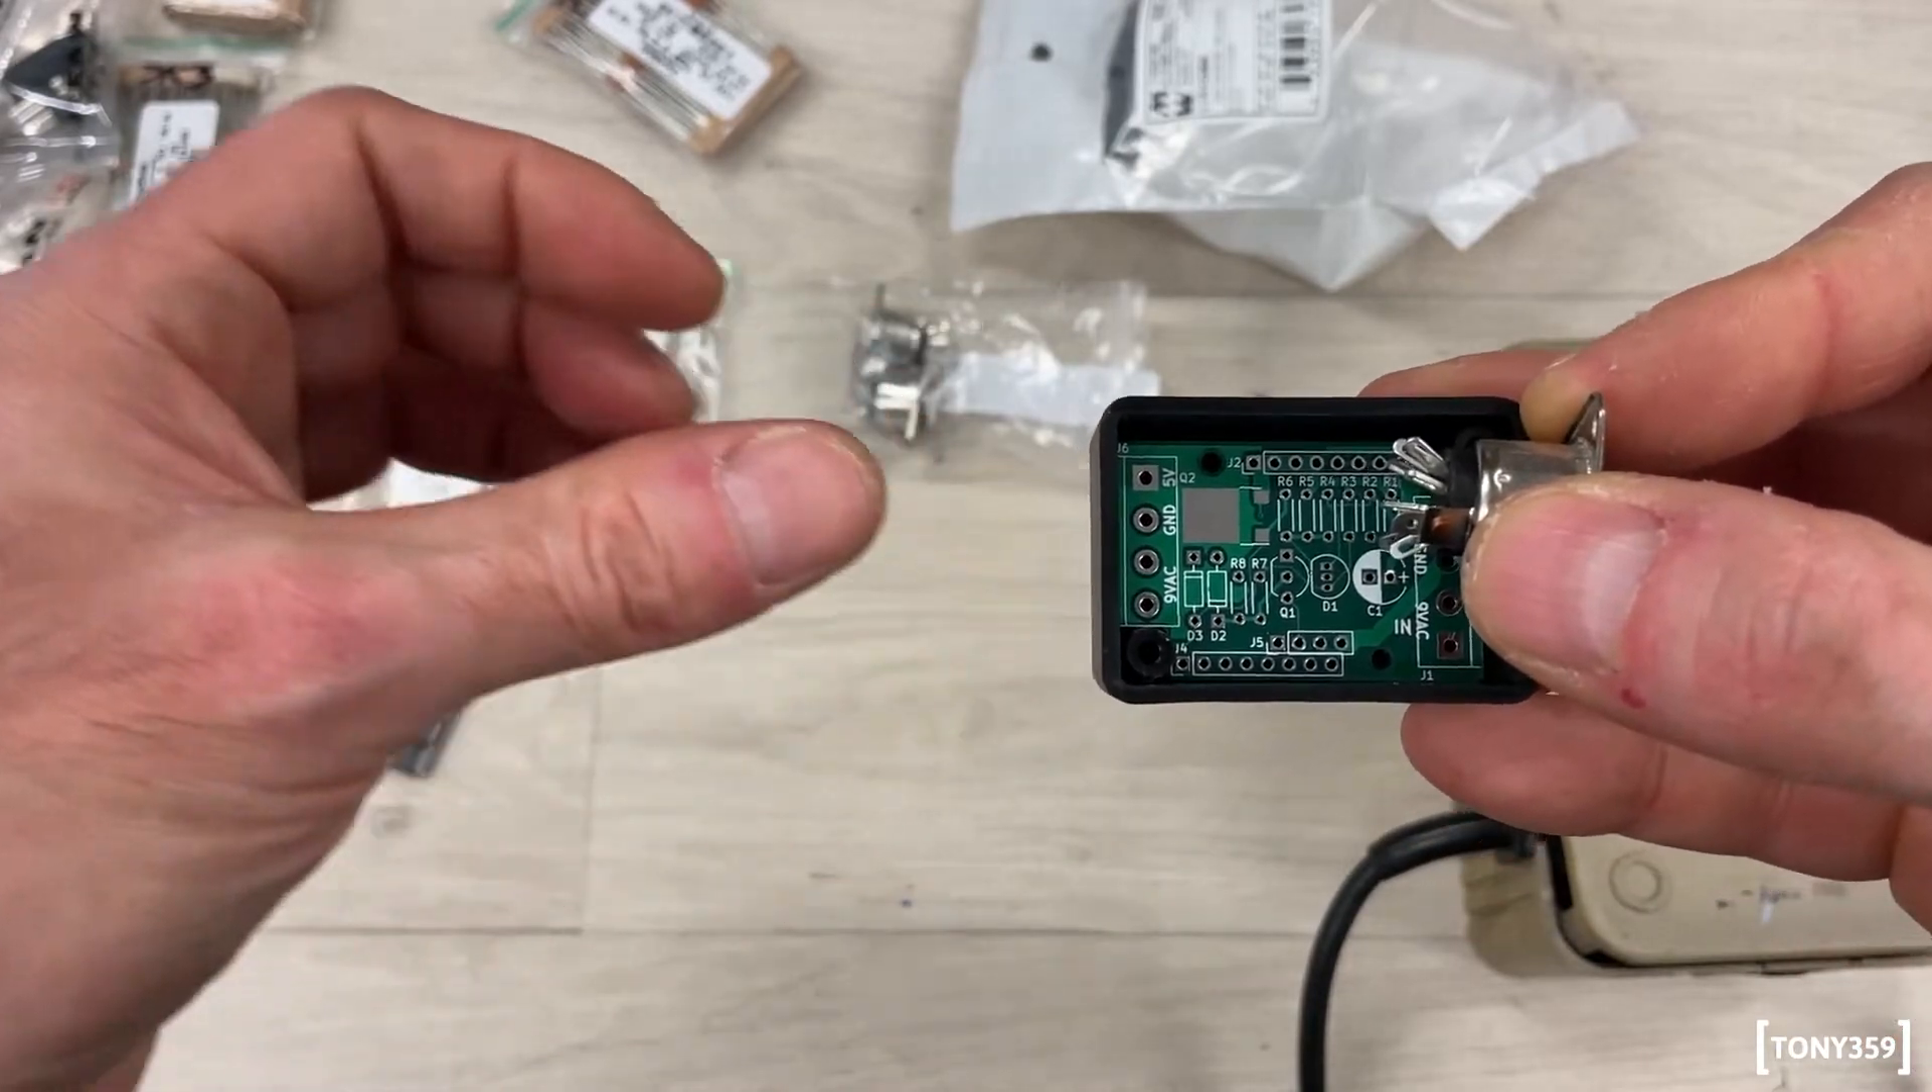Now, this little board, it's amazing because it fits in this very nicely, in this nice little box.